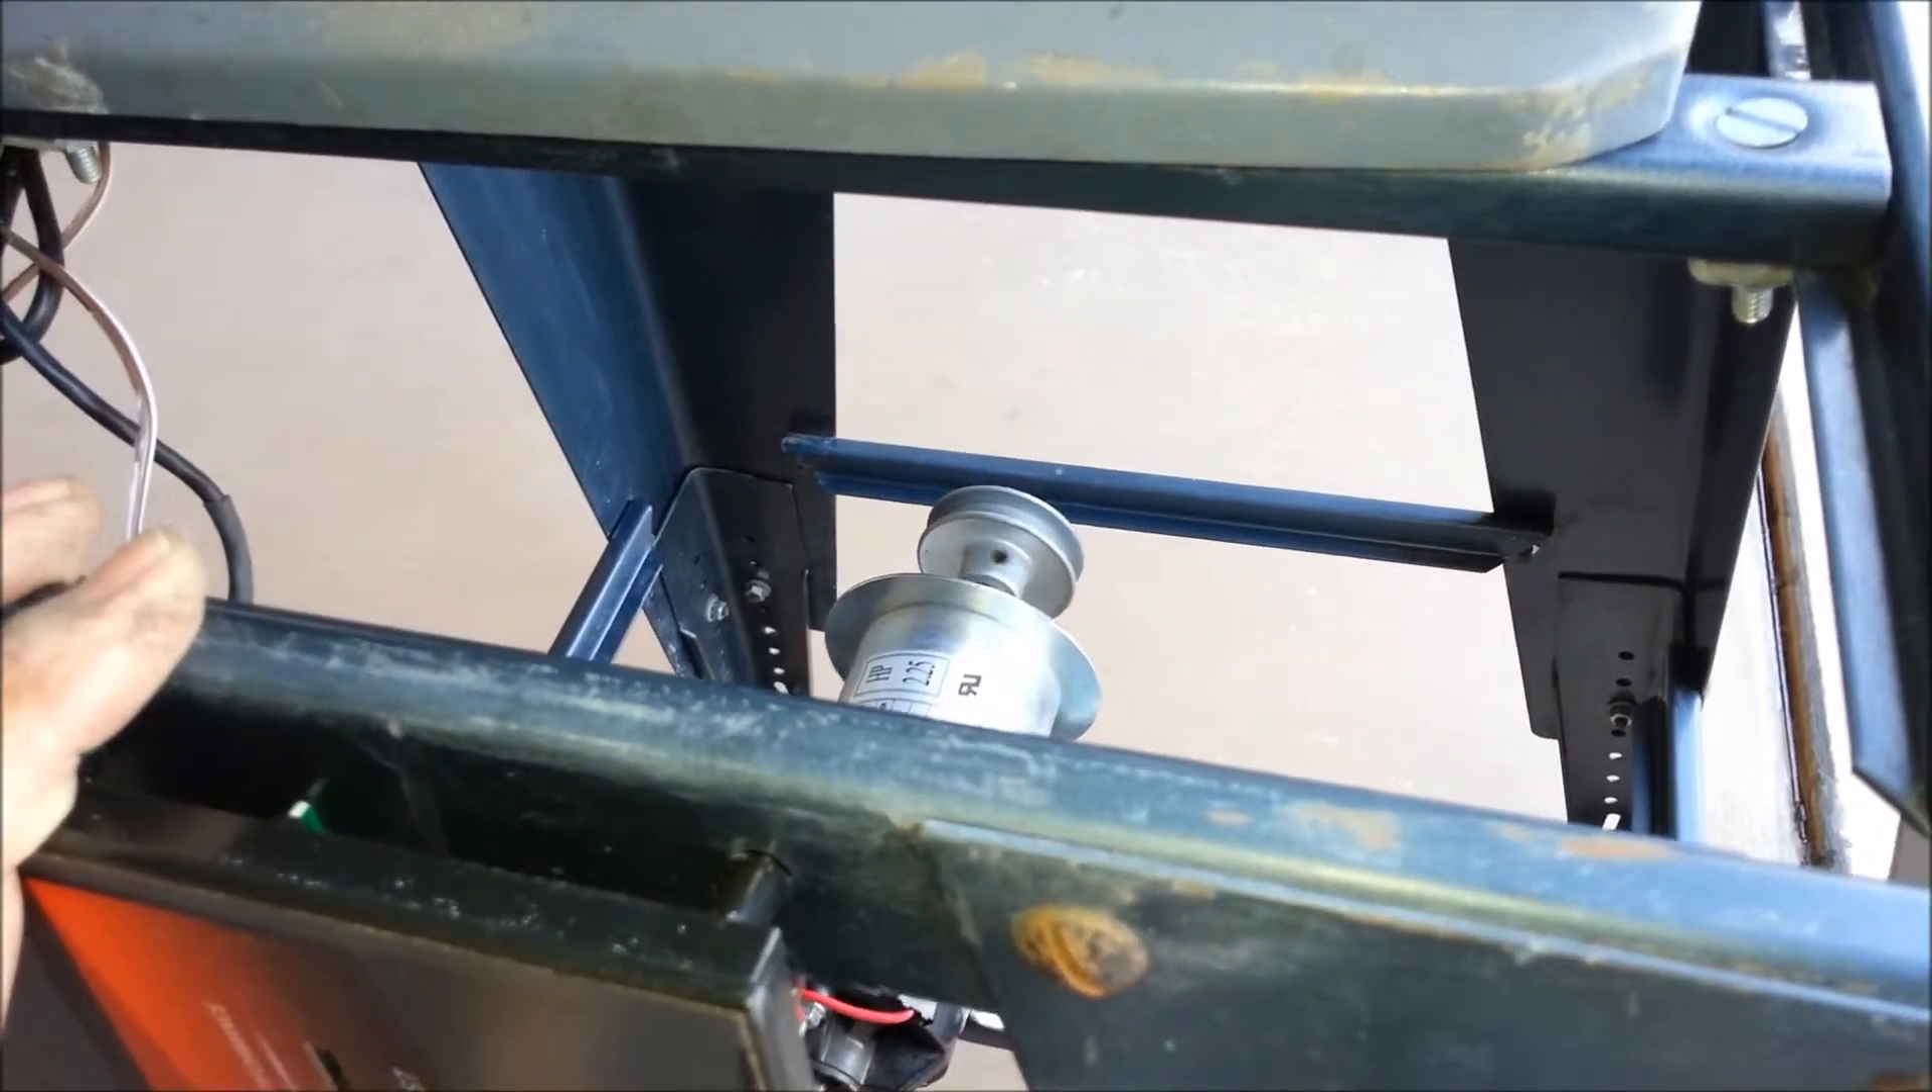Right now we don't have a belt connected.